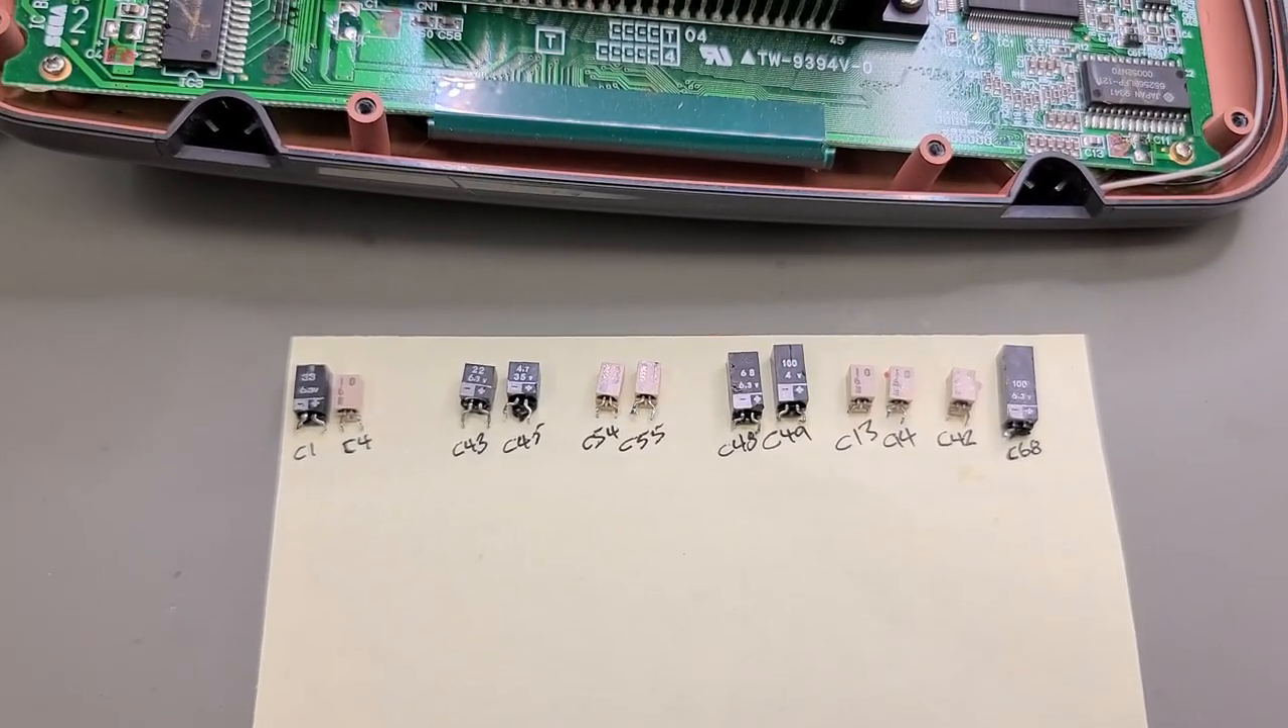Here I've laid out all the capacitors that I have removed.